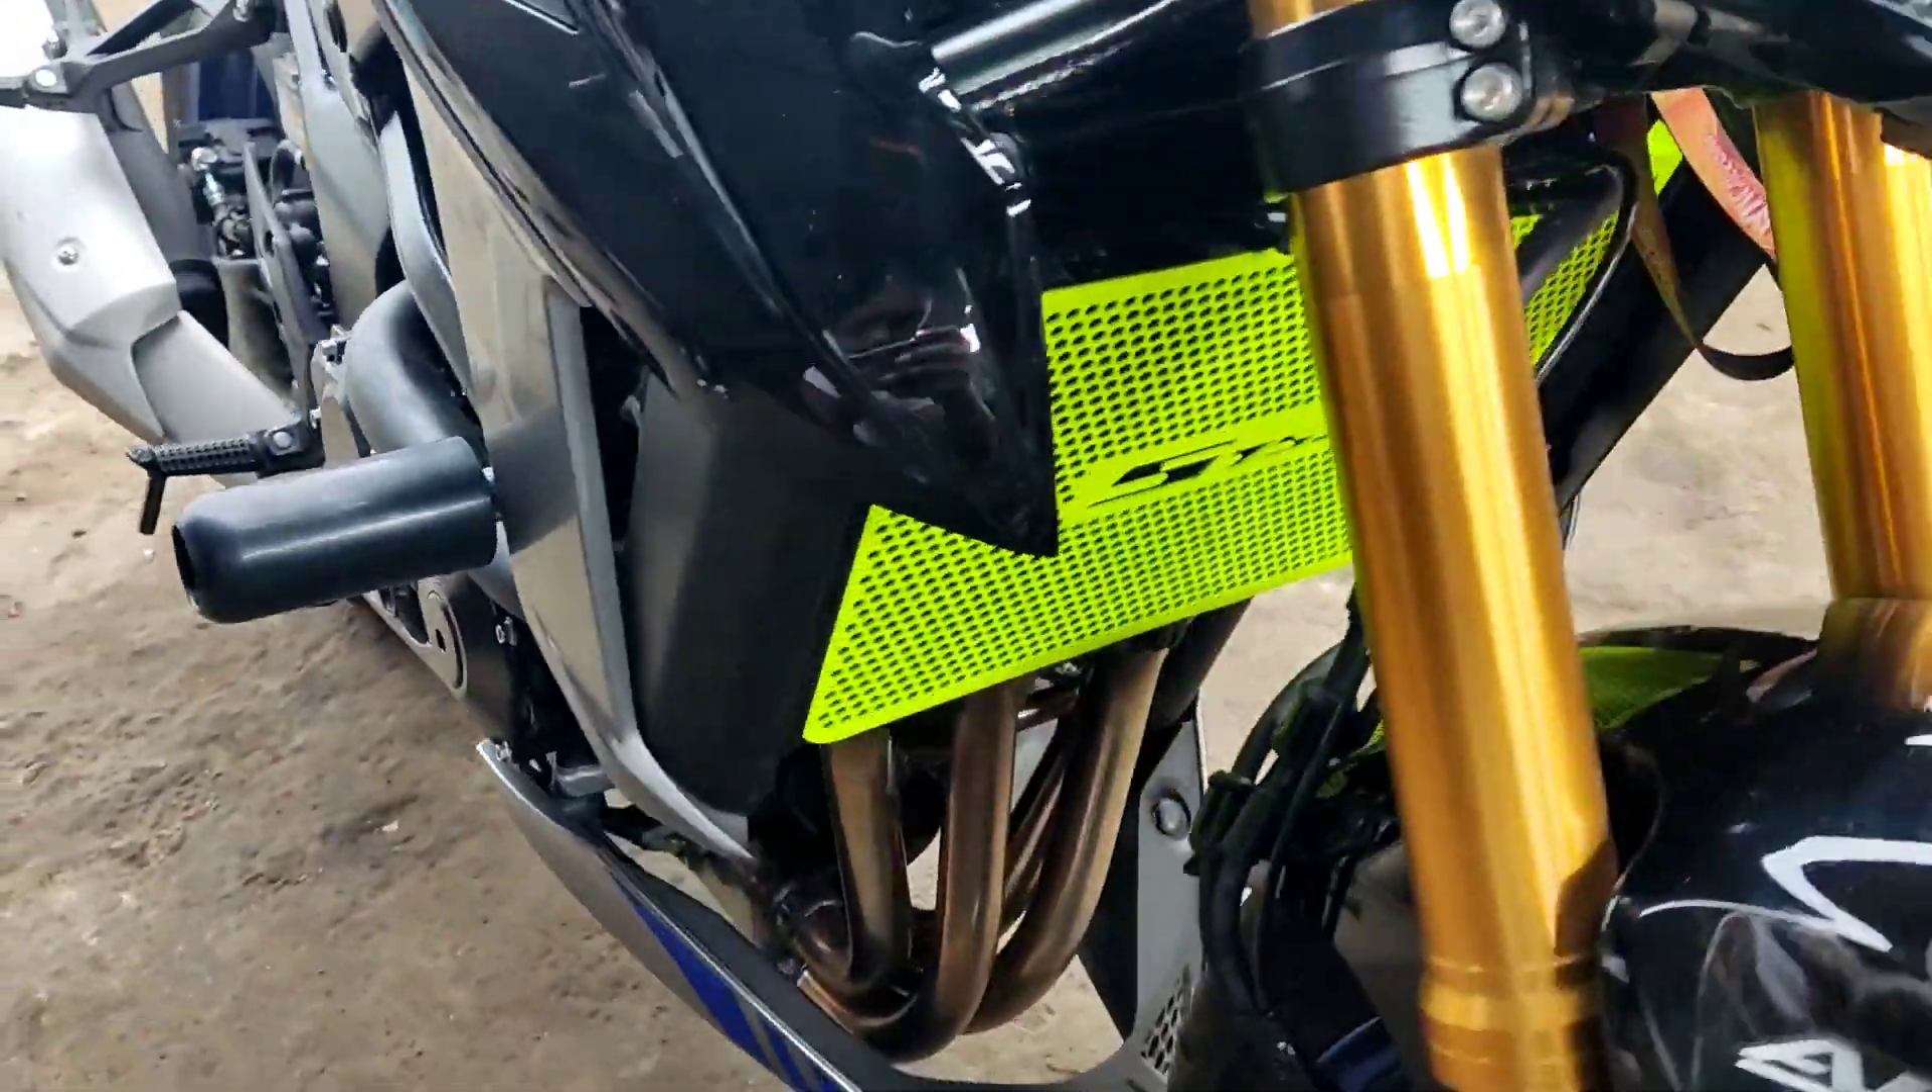Y pues ya Están instalados los sliders En la Suzuki.